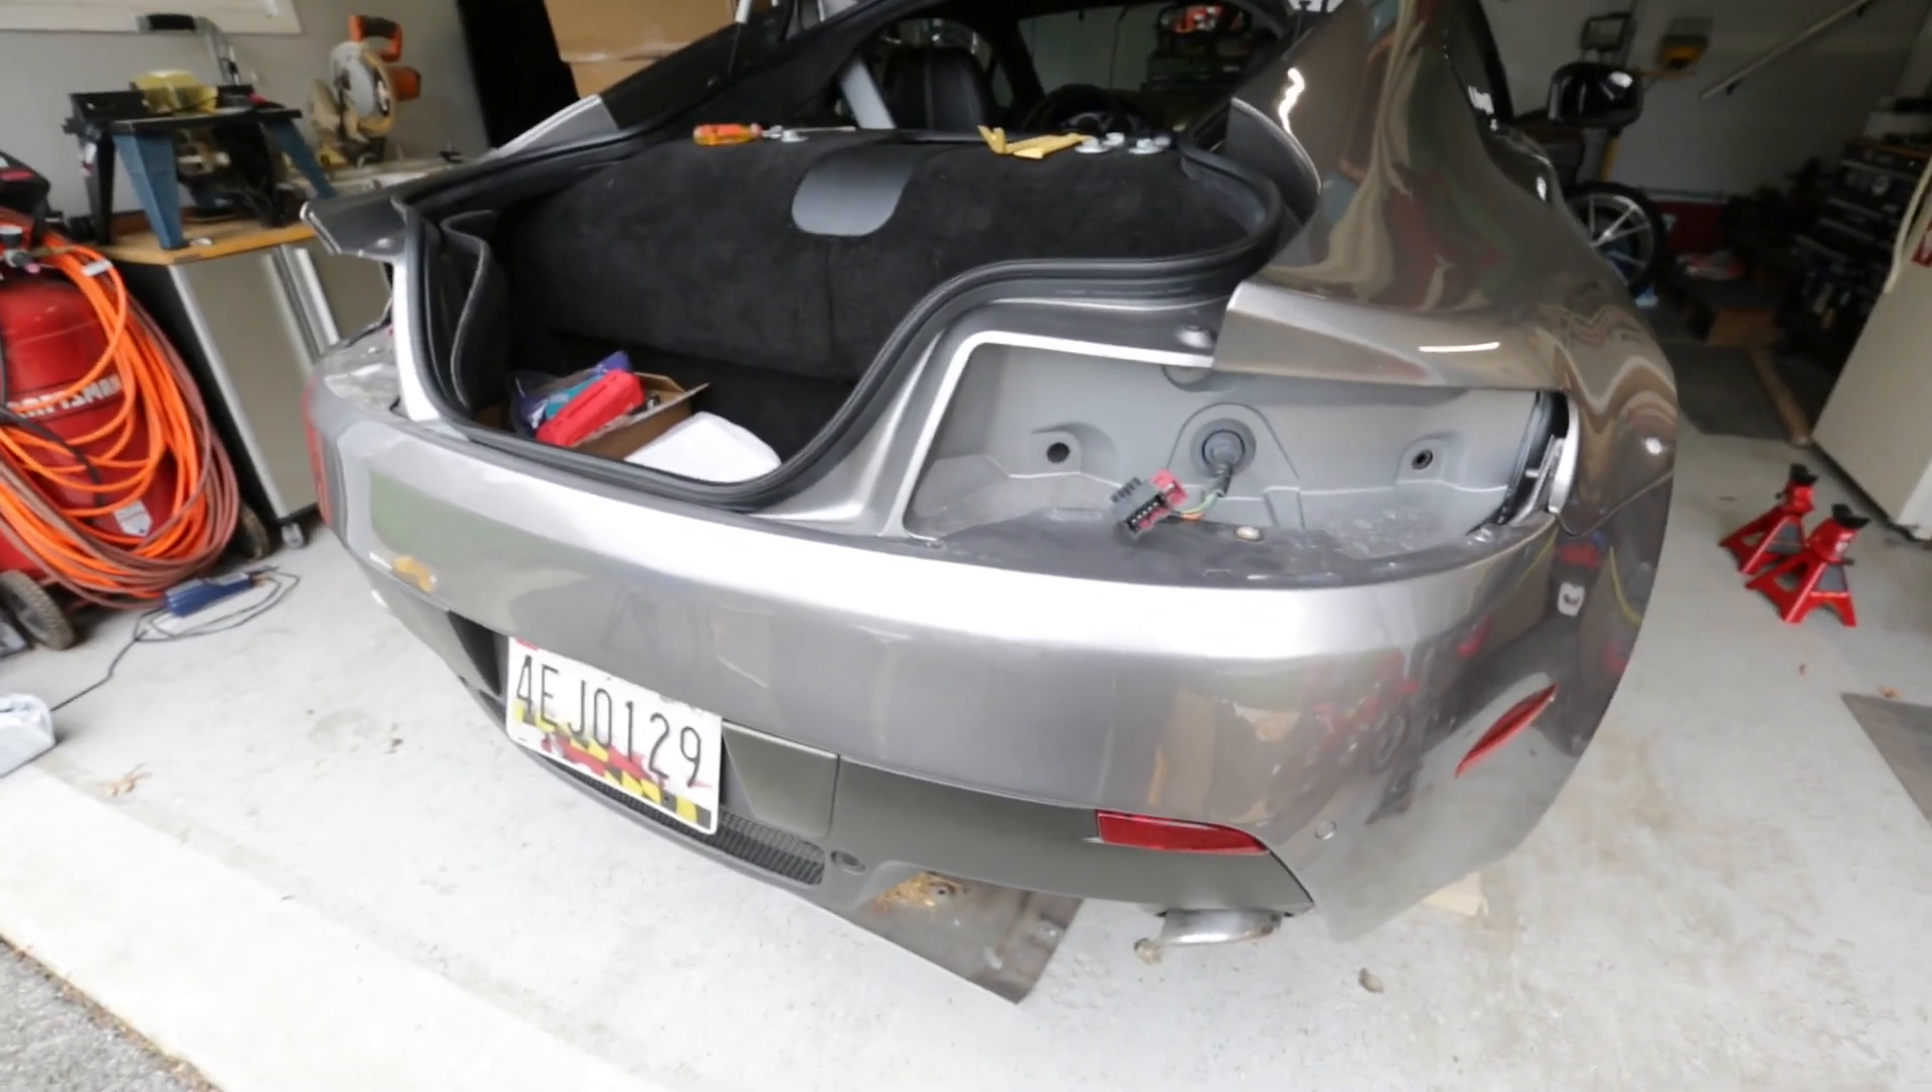So just got the taillights out and uh the only thing left now is just the bumper.